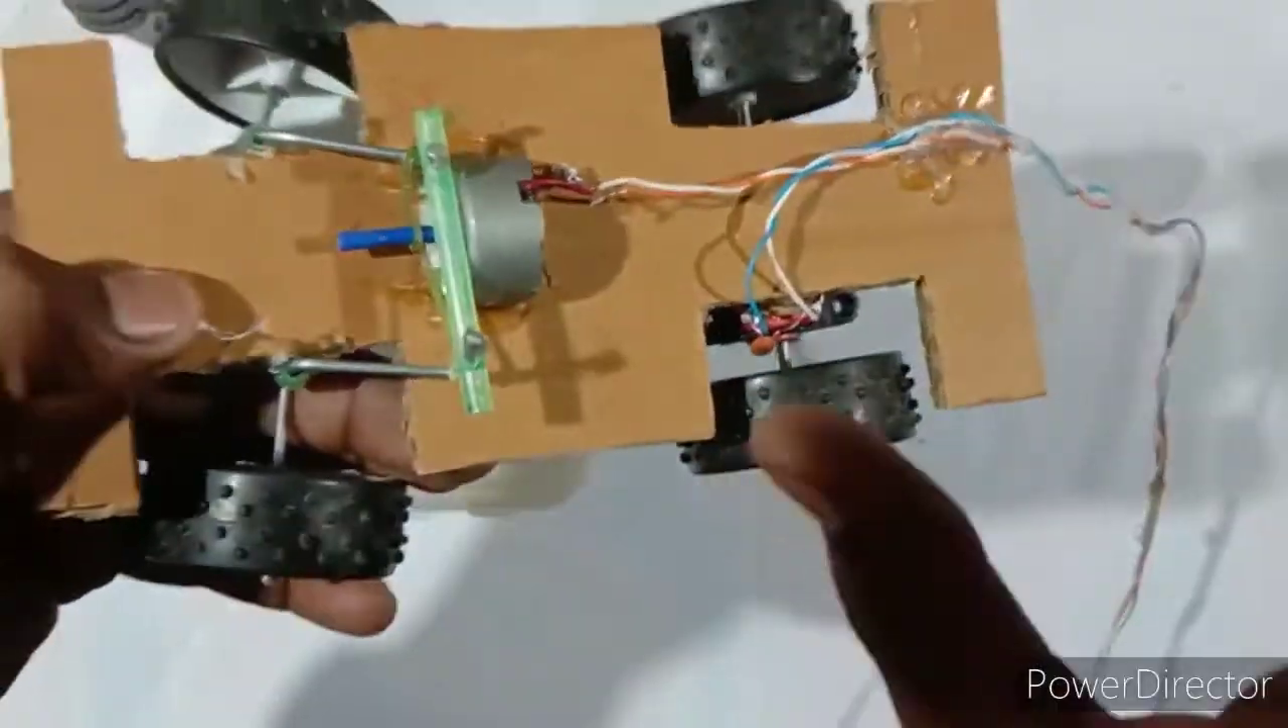दो वाईरं मैंने मोटर से जोड़े हुए है।